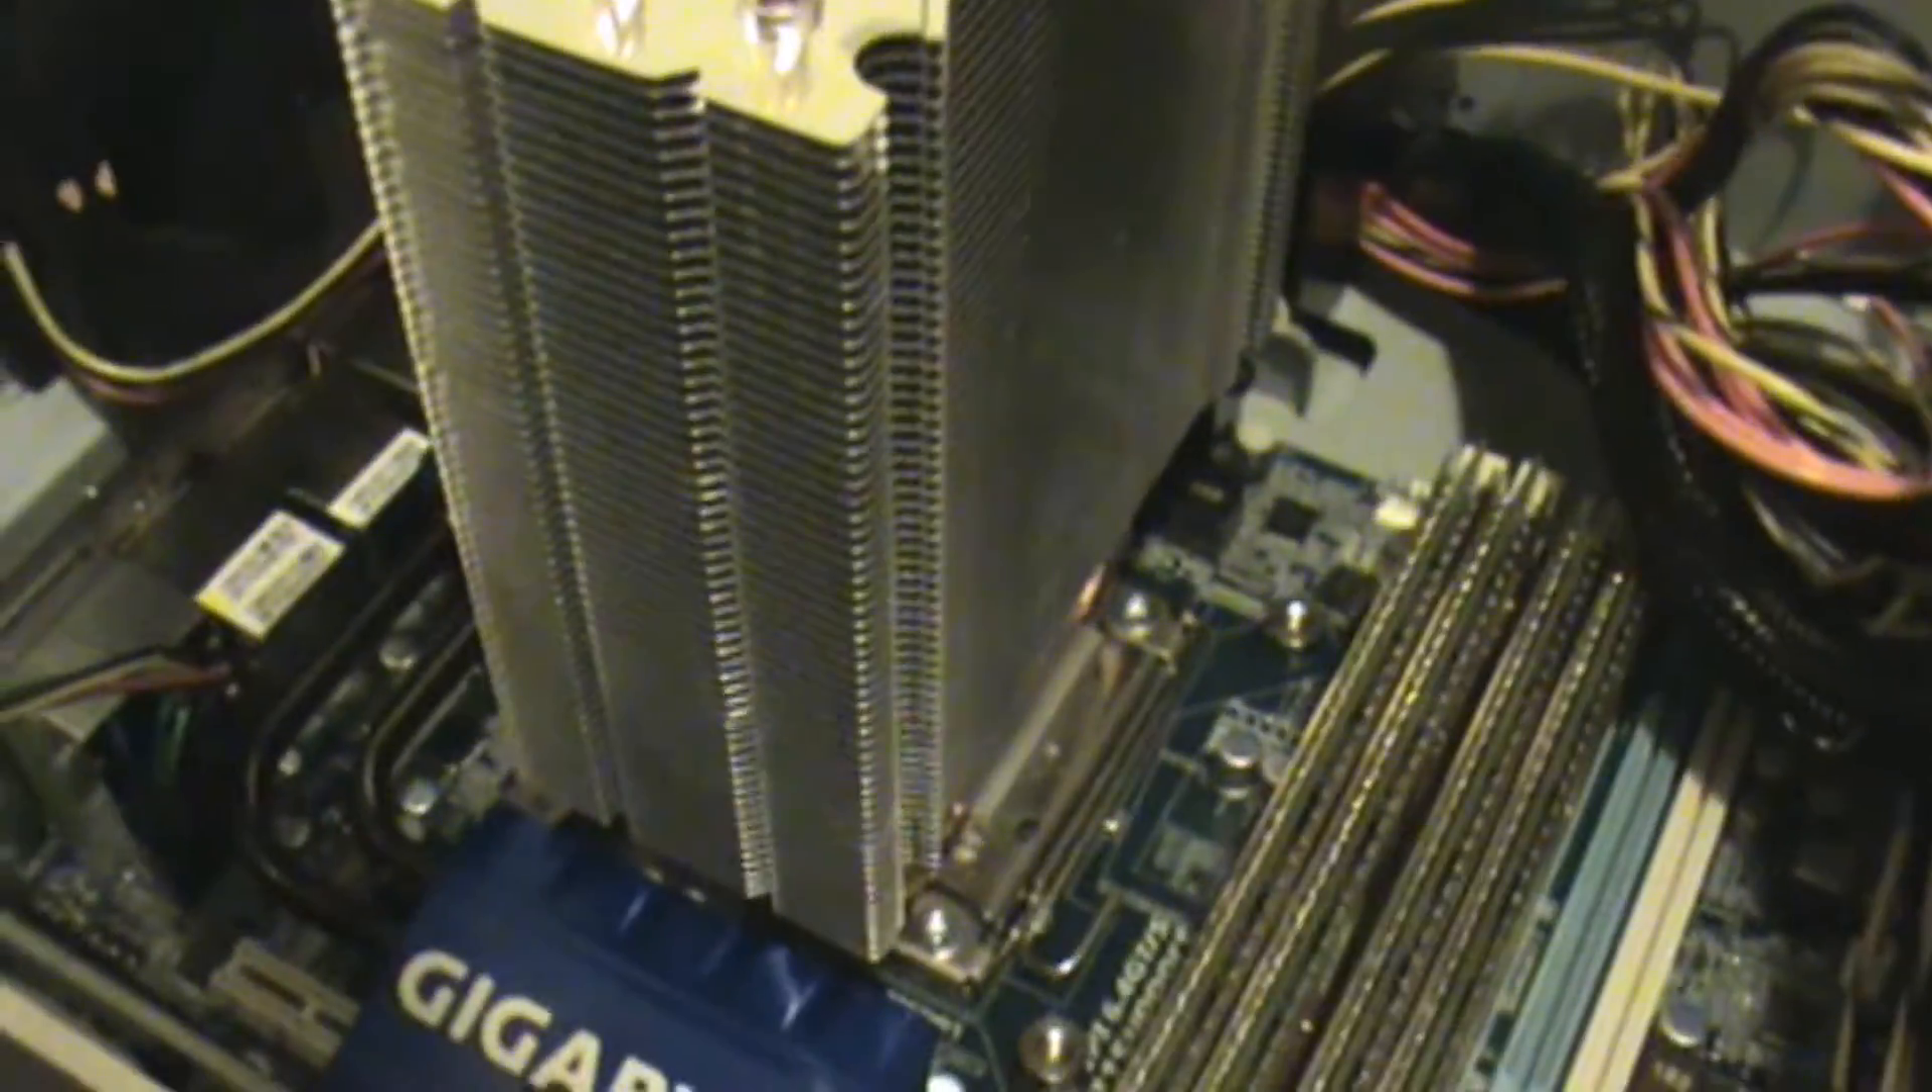As you can see, the fan is missing, and our work here is not done.